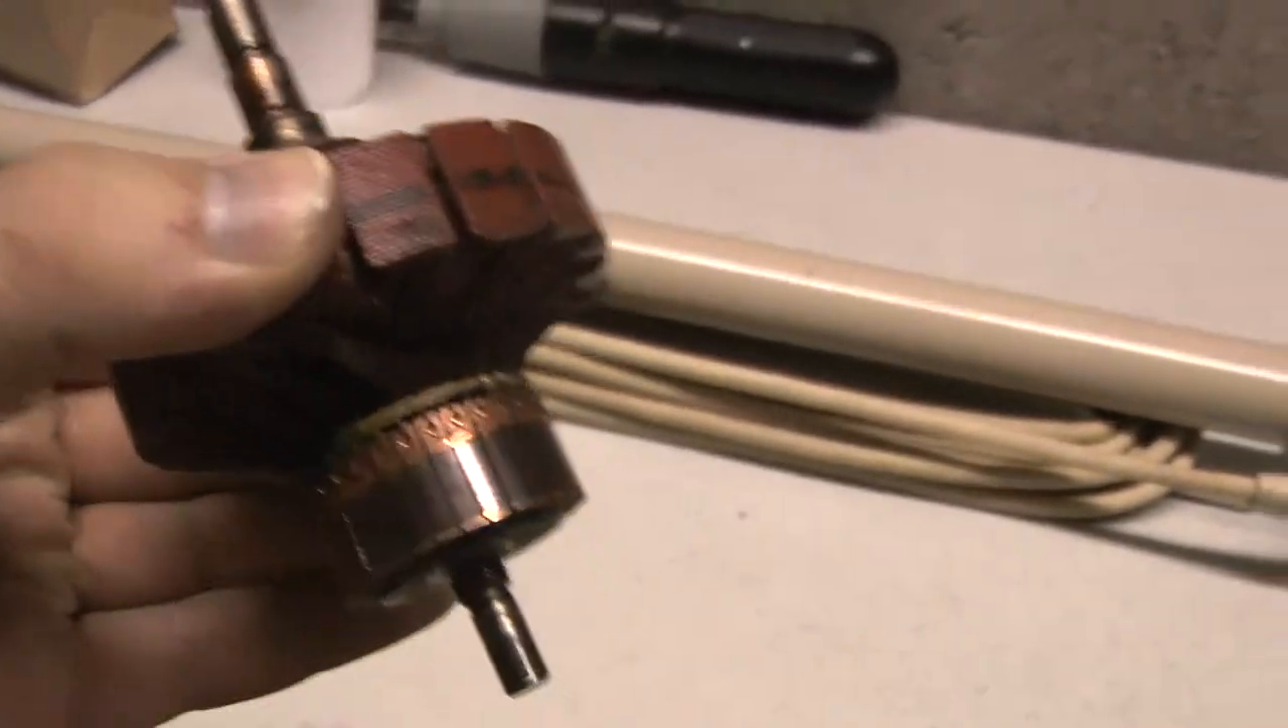Okay I got the armature out.